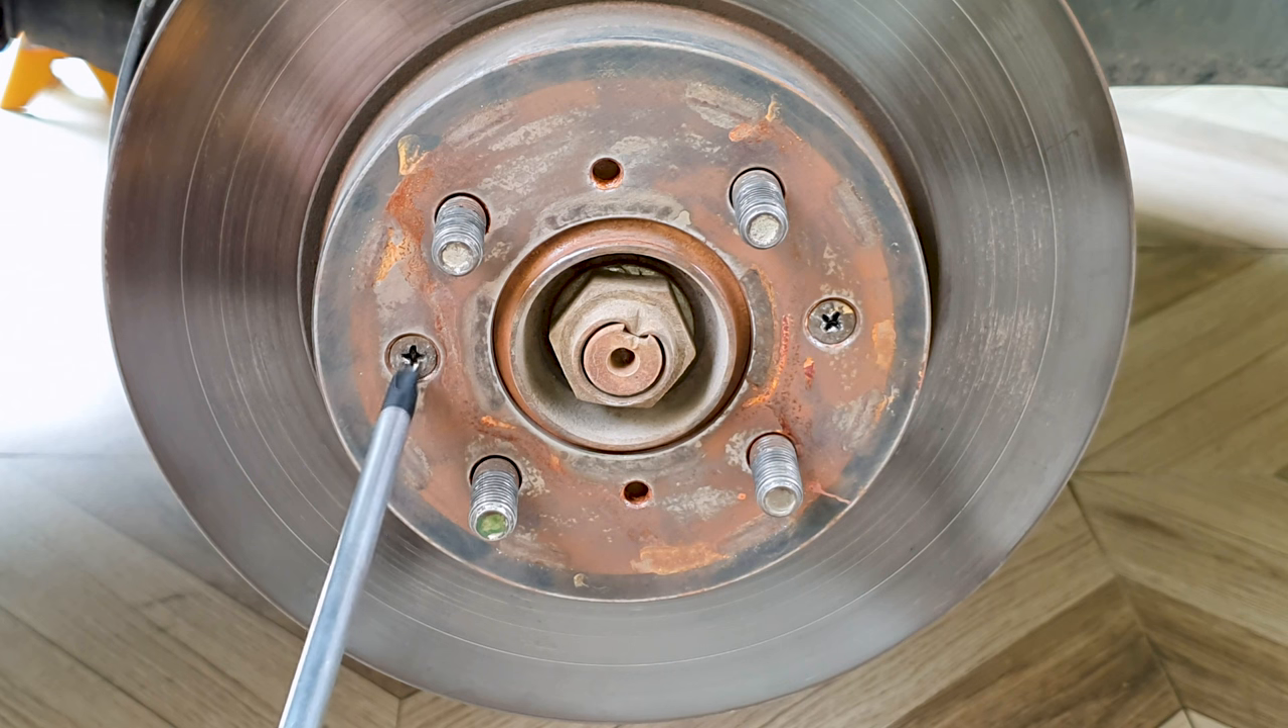Now the only thing in the way are these brake disc screws.